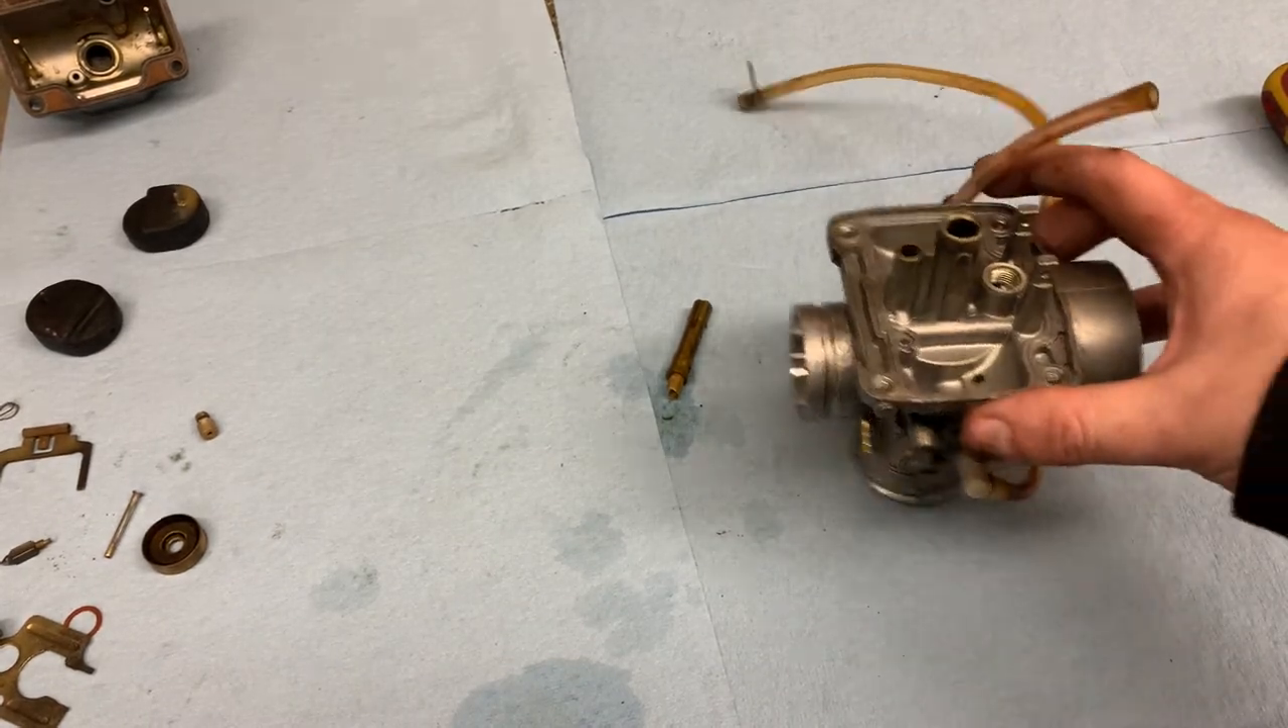We almost got the carburetor stripped down.